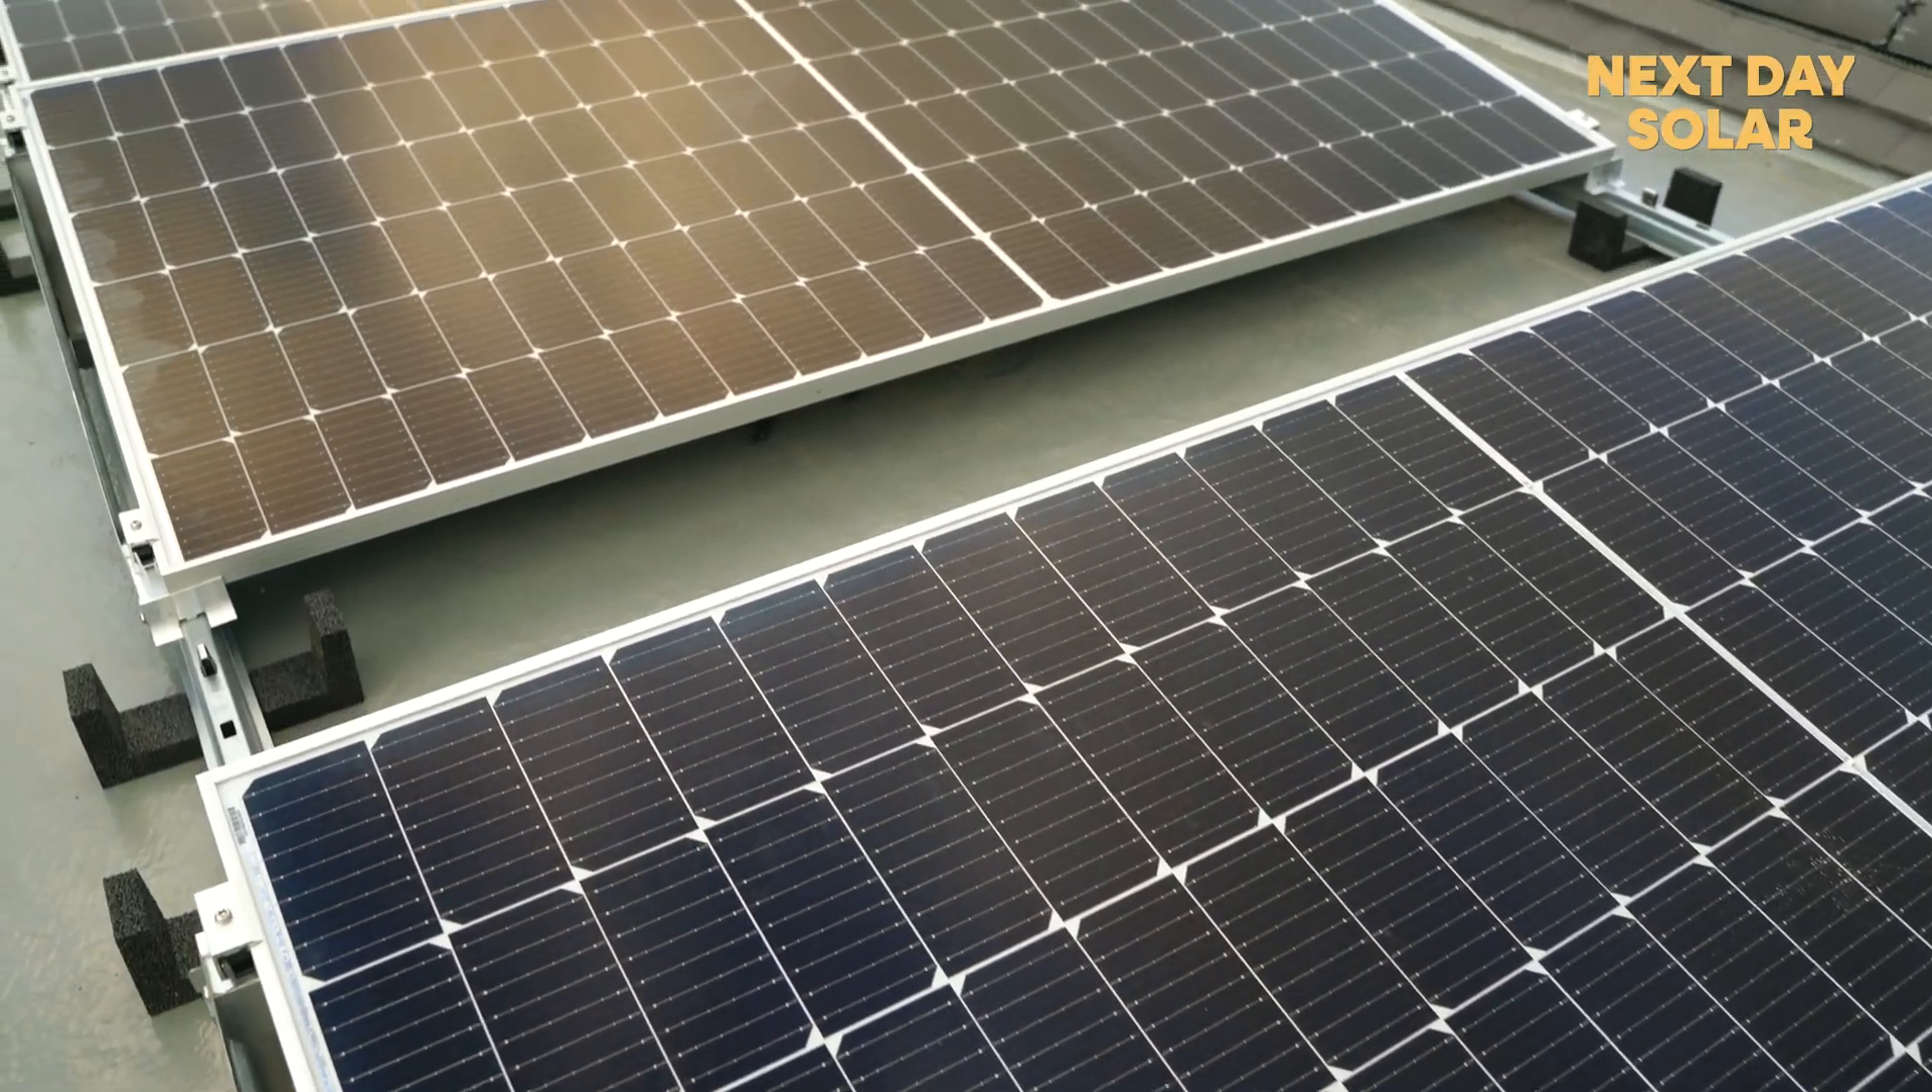The panels are already installed on the flat roof here, ballasted, everything is mounted.